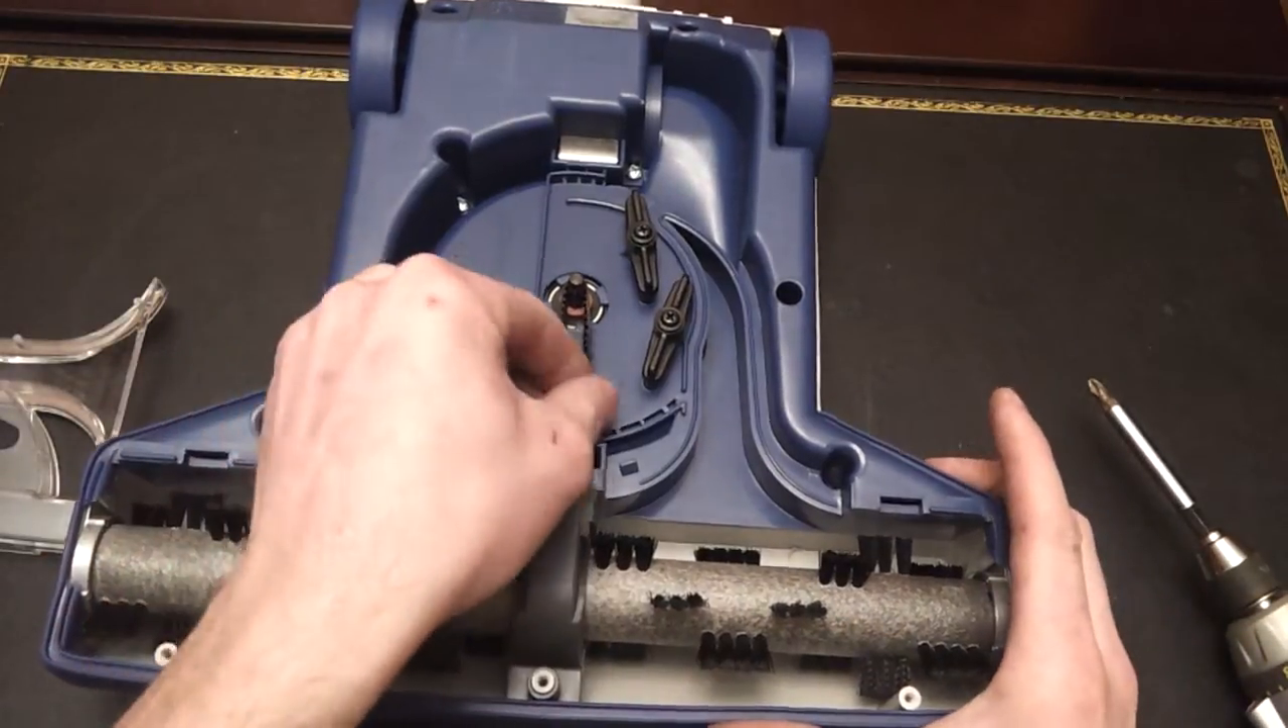The brush roll is exposed now.